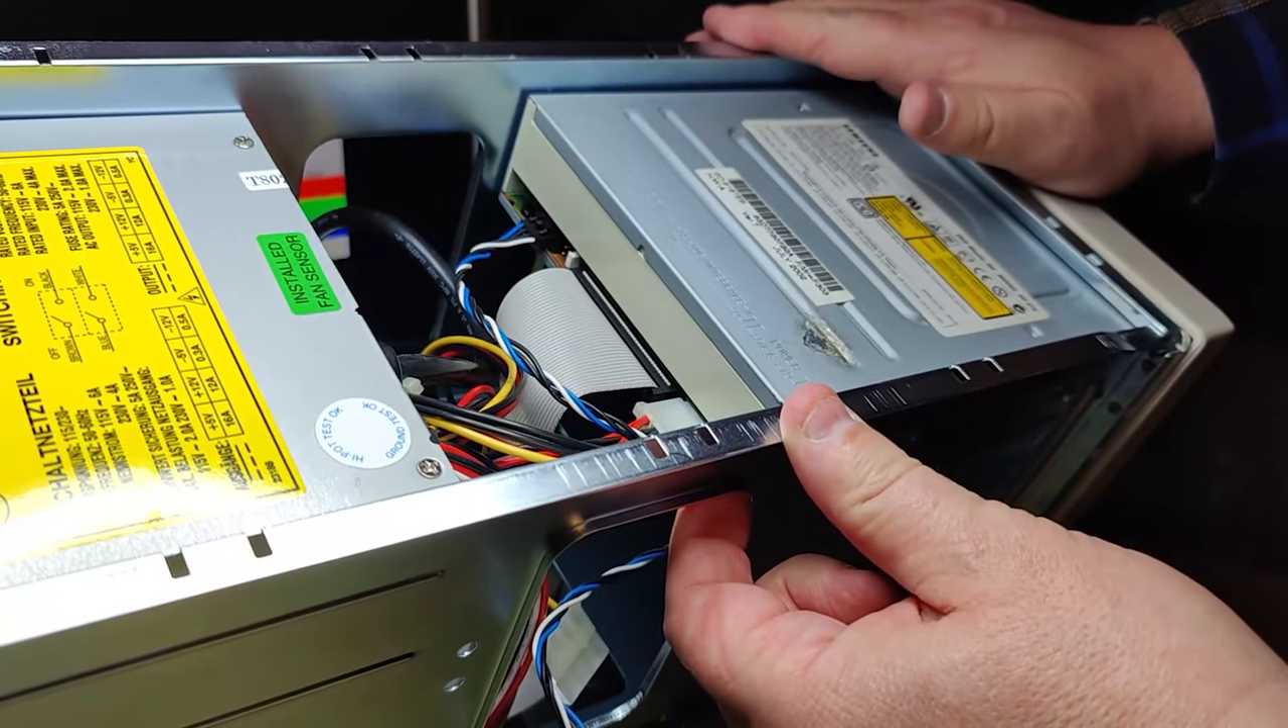Now the DVD player is installed.